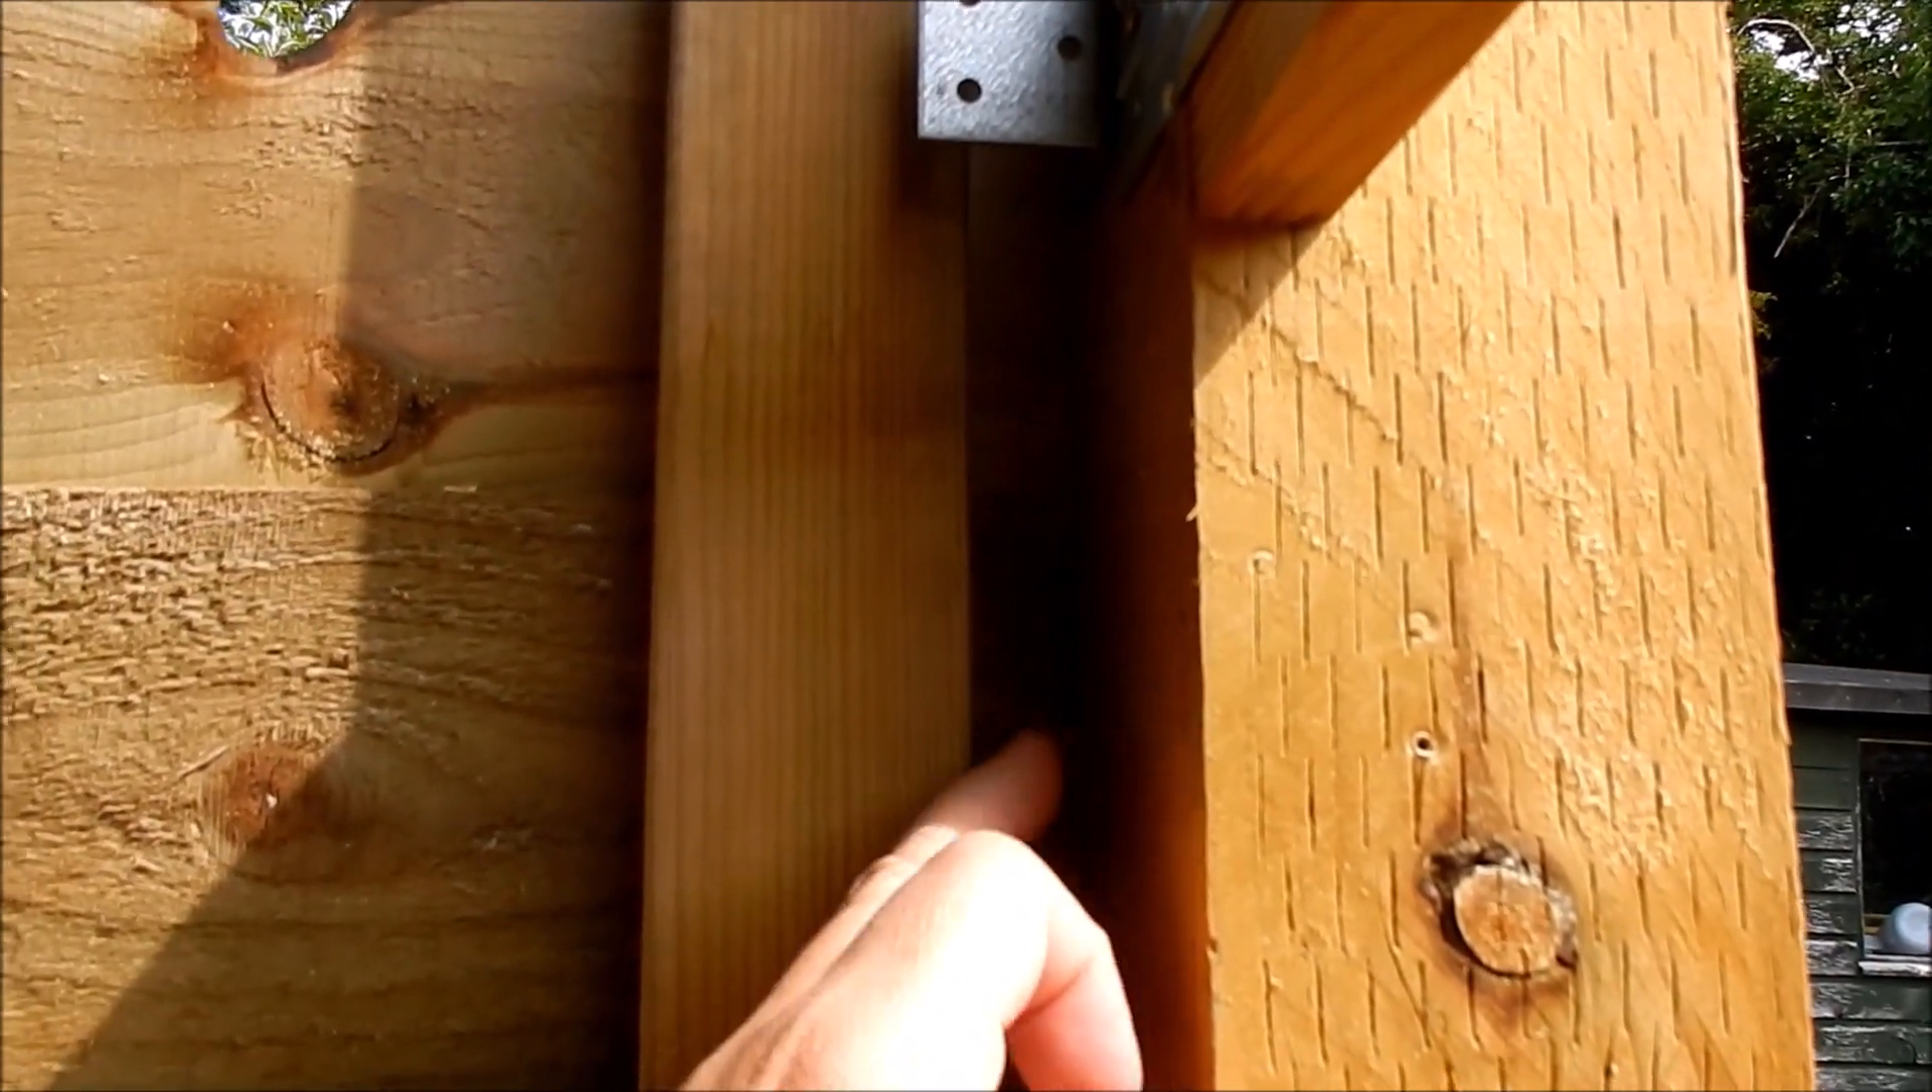Now the upright is an inch away from the fence post which is silly. That was far more than I needed. I could get away with just a few millimetres in there.